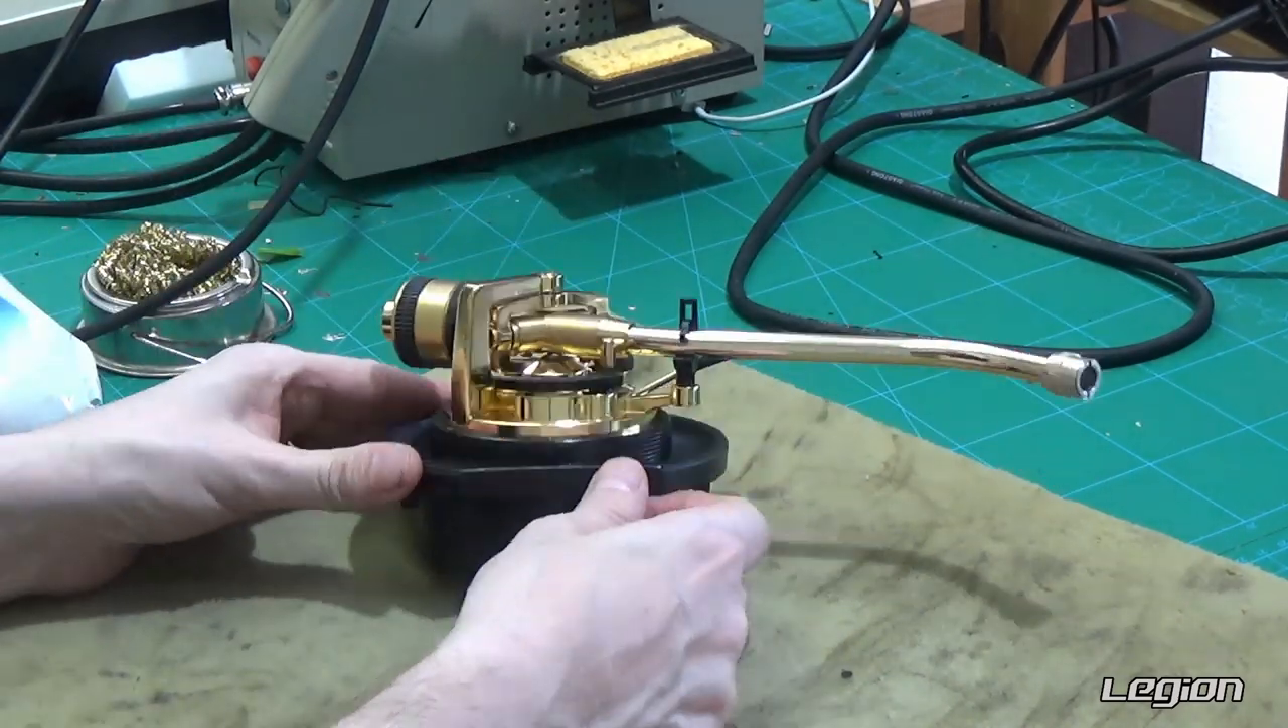That is our now reassembled tone arm.